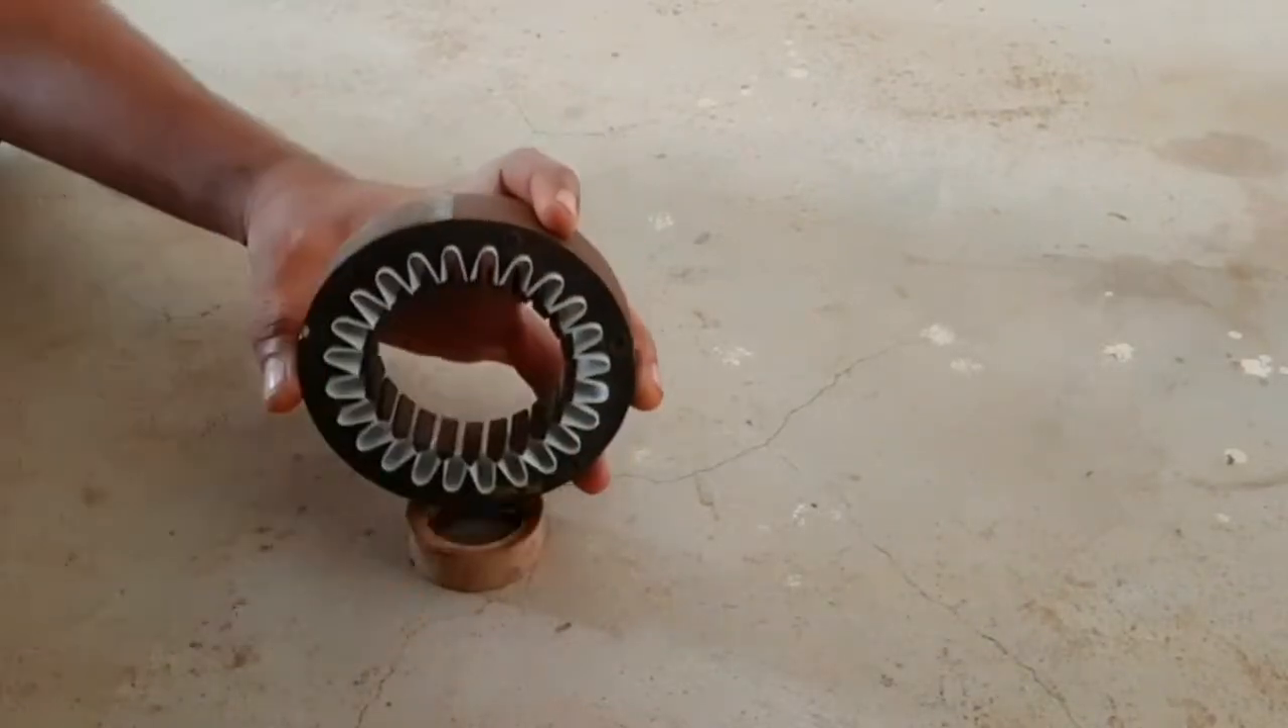इसमें 24 स्लोट होते हैं तो मैंने सभी में पेपर को अच्छे से लगा लिया है।